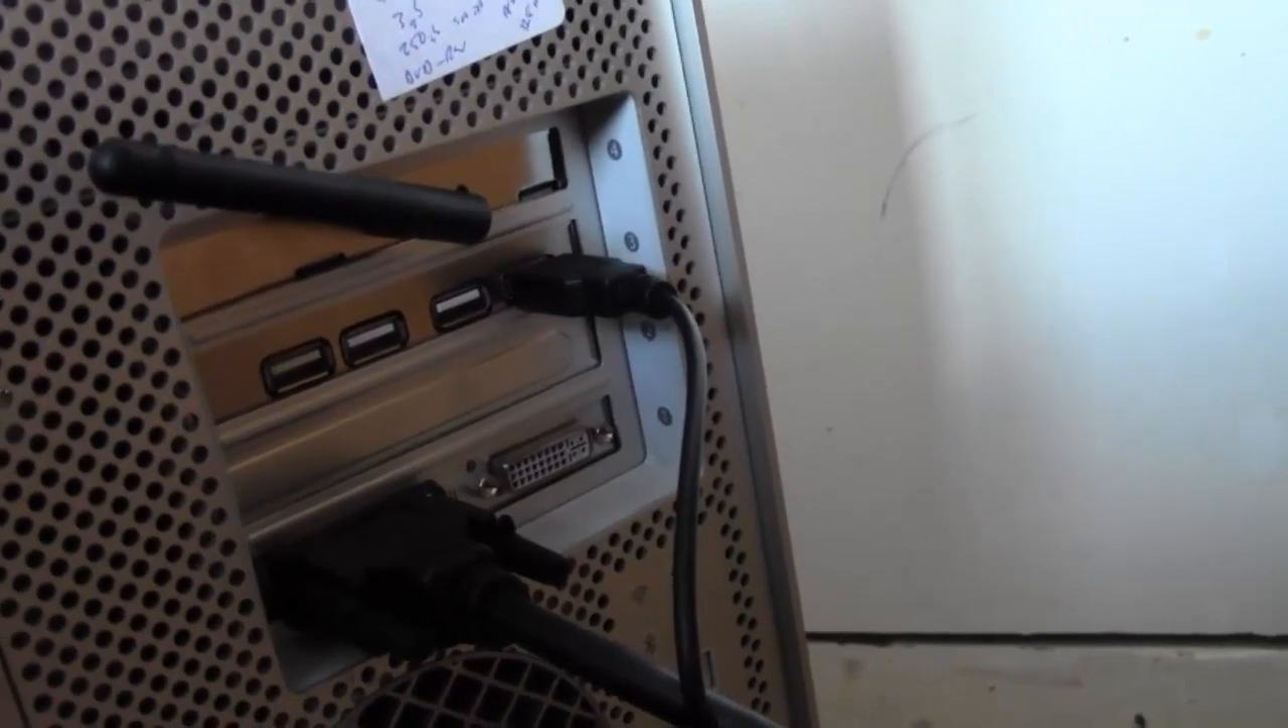As you can see I've put the antenna on the back.